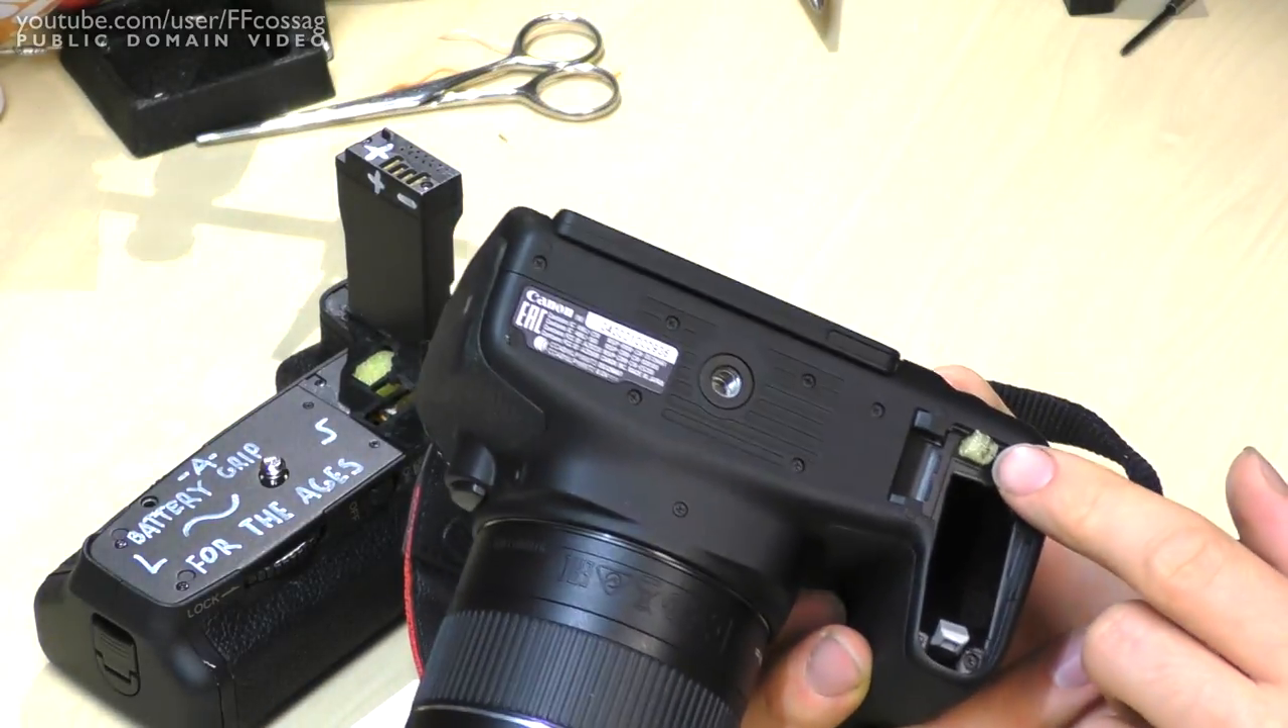What I've done is just shove a piece of foam in there. So, it thinks the battery cover is always closed.